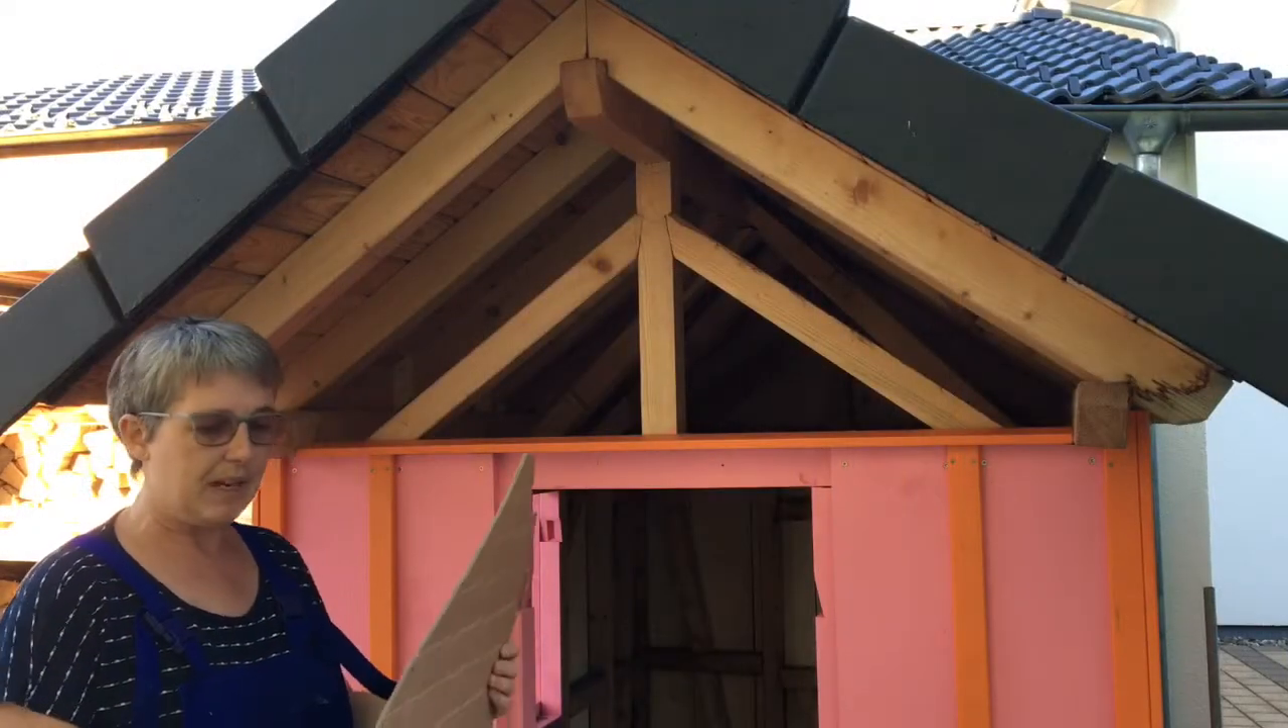And the next stage is that we have to build some windows, build a door and above the door there's still some panelling that needs to be fitted.